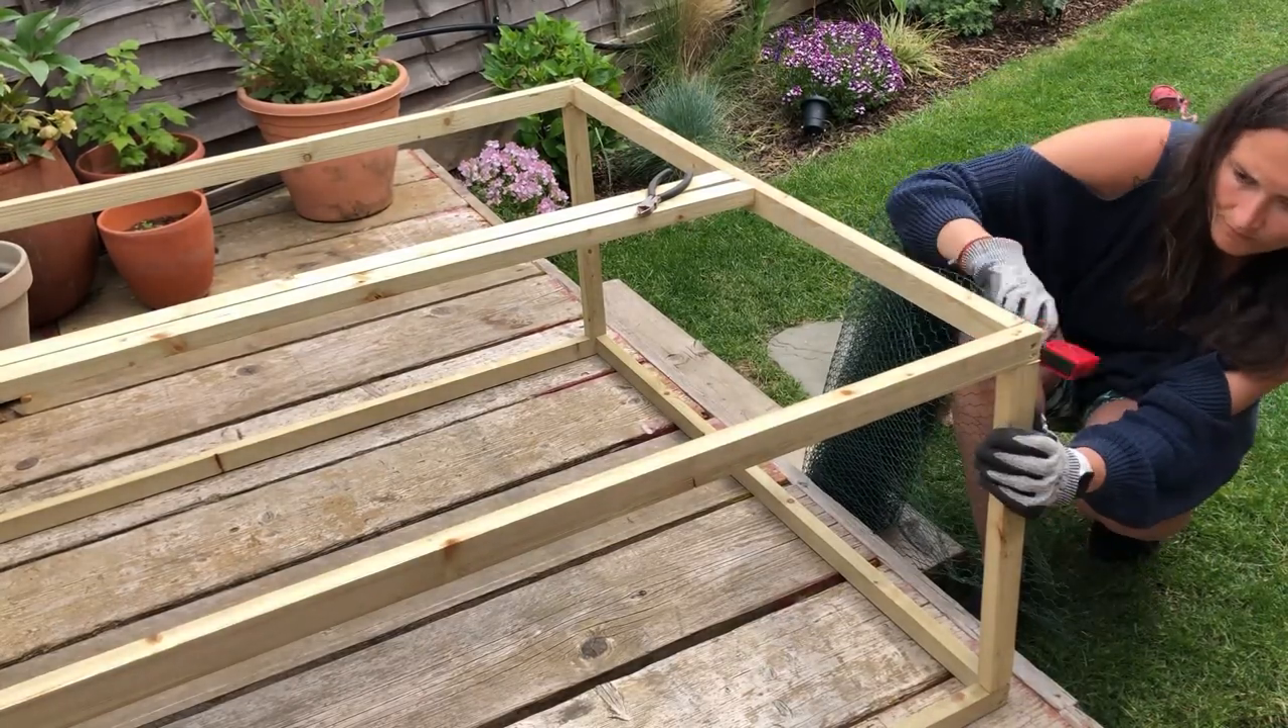So now the frame's all together.